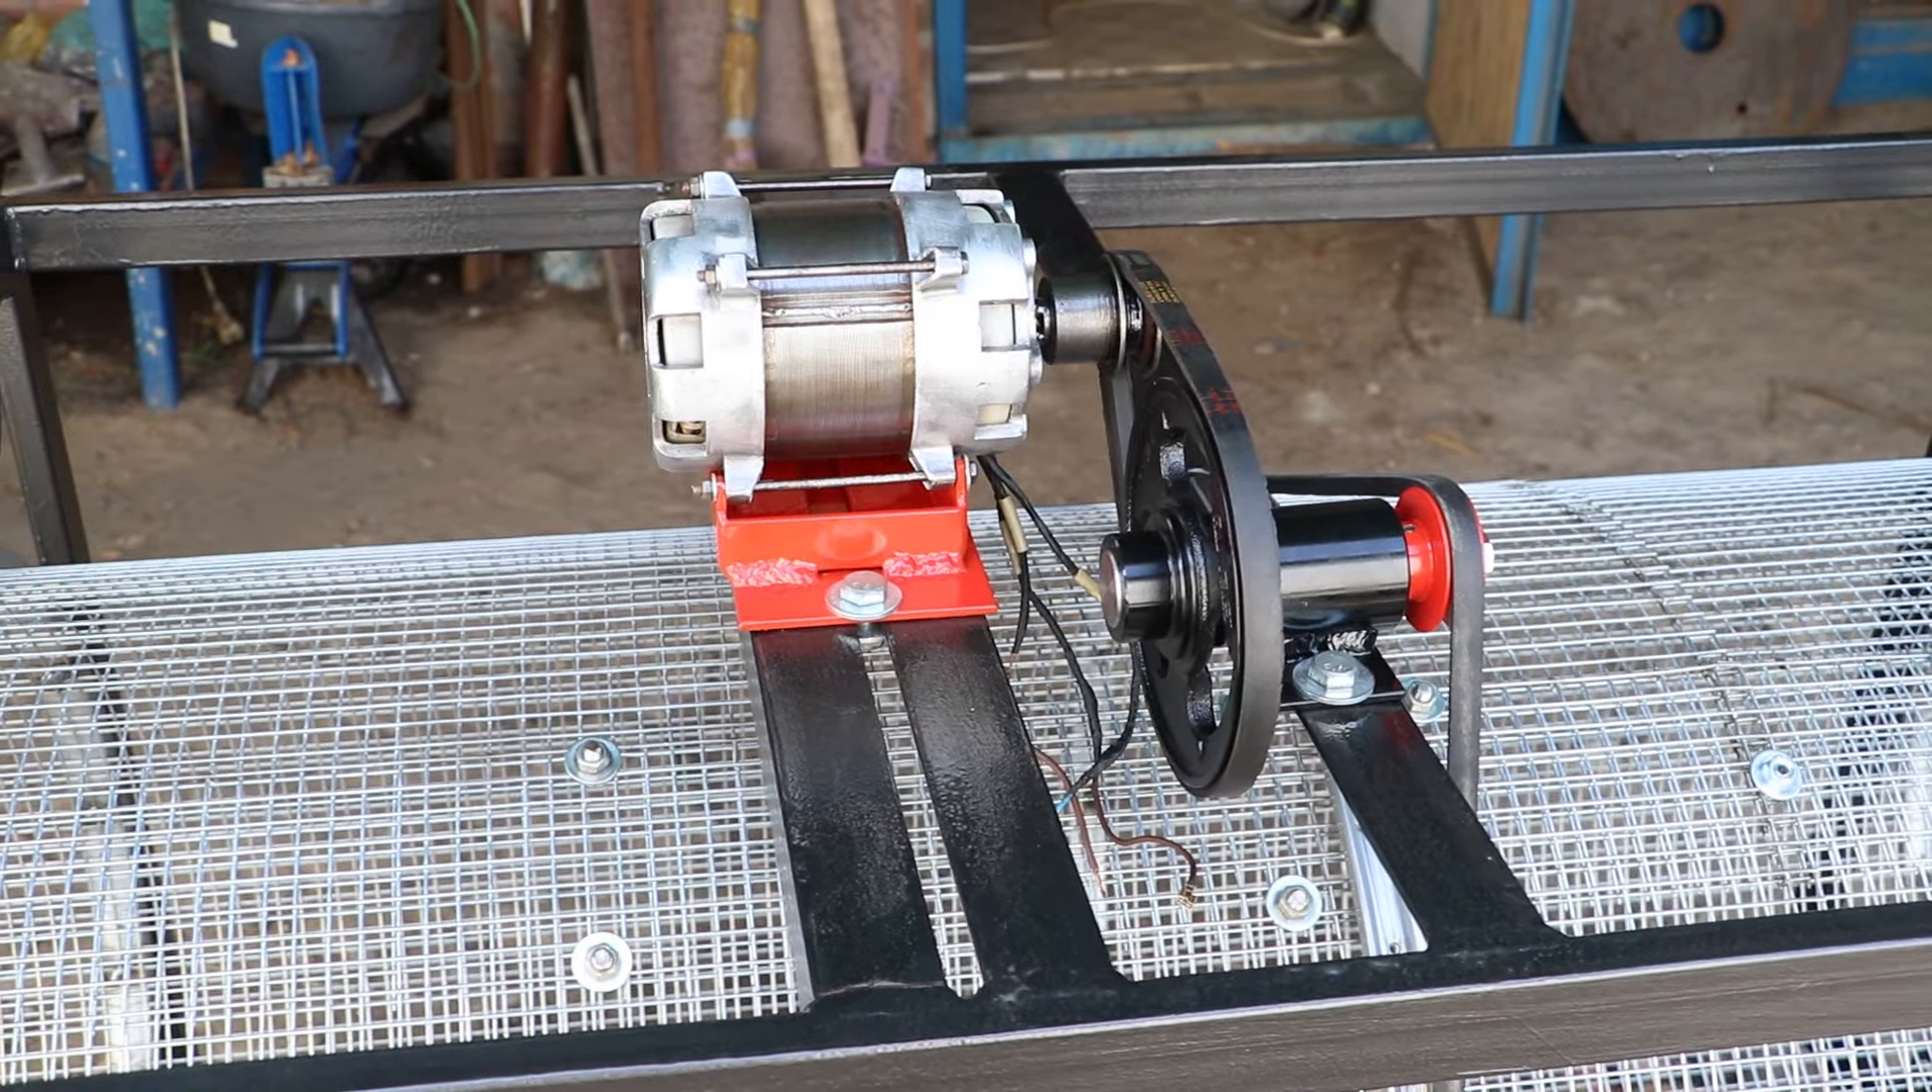Установил сетку с роликами, поставил редуктор и двигатель.